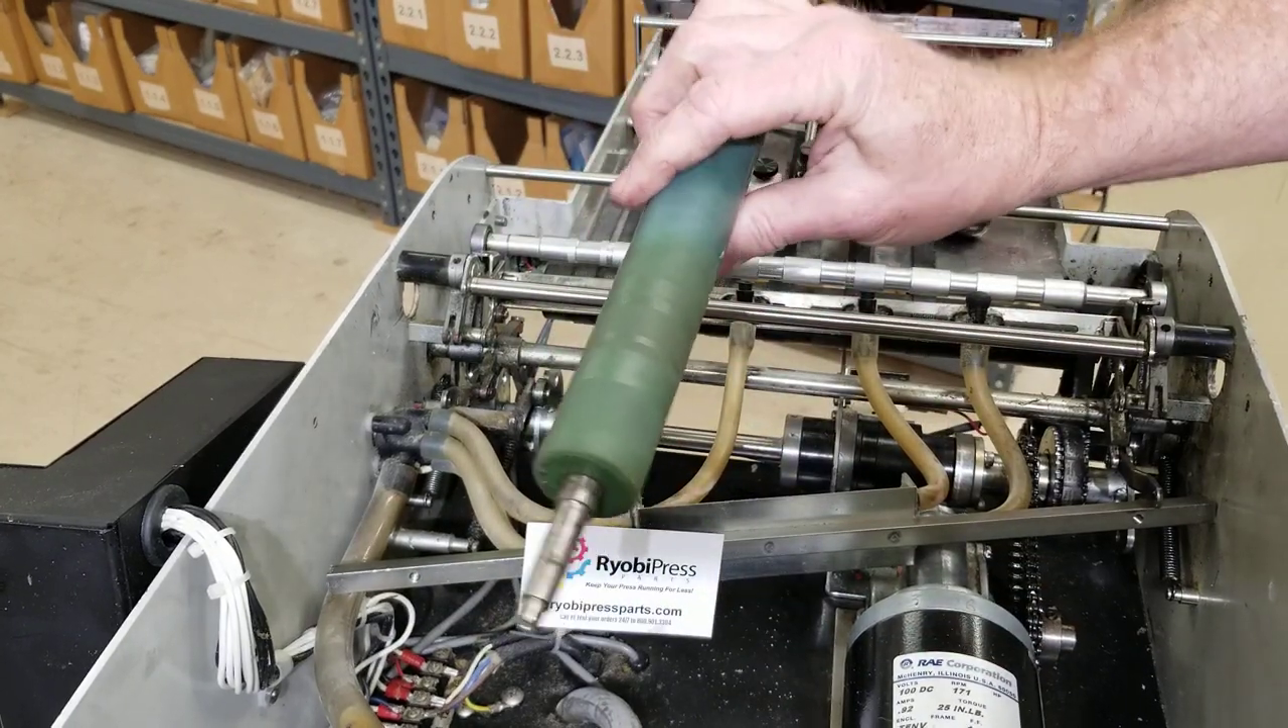And there you go. You've got the feed roller out.